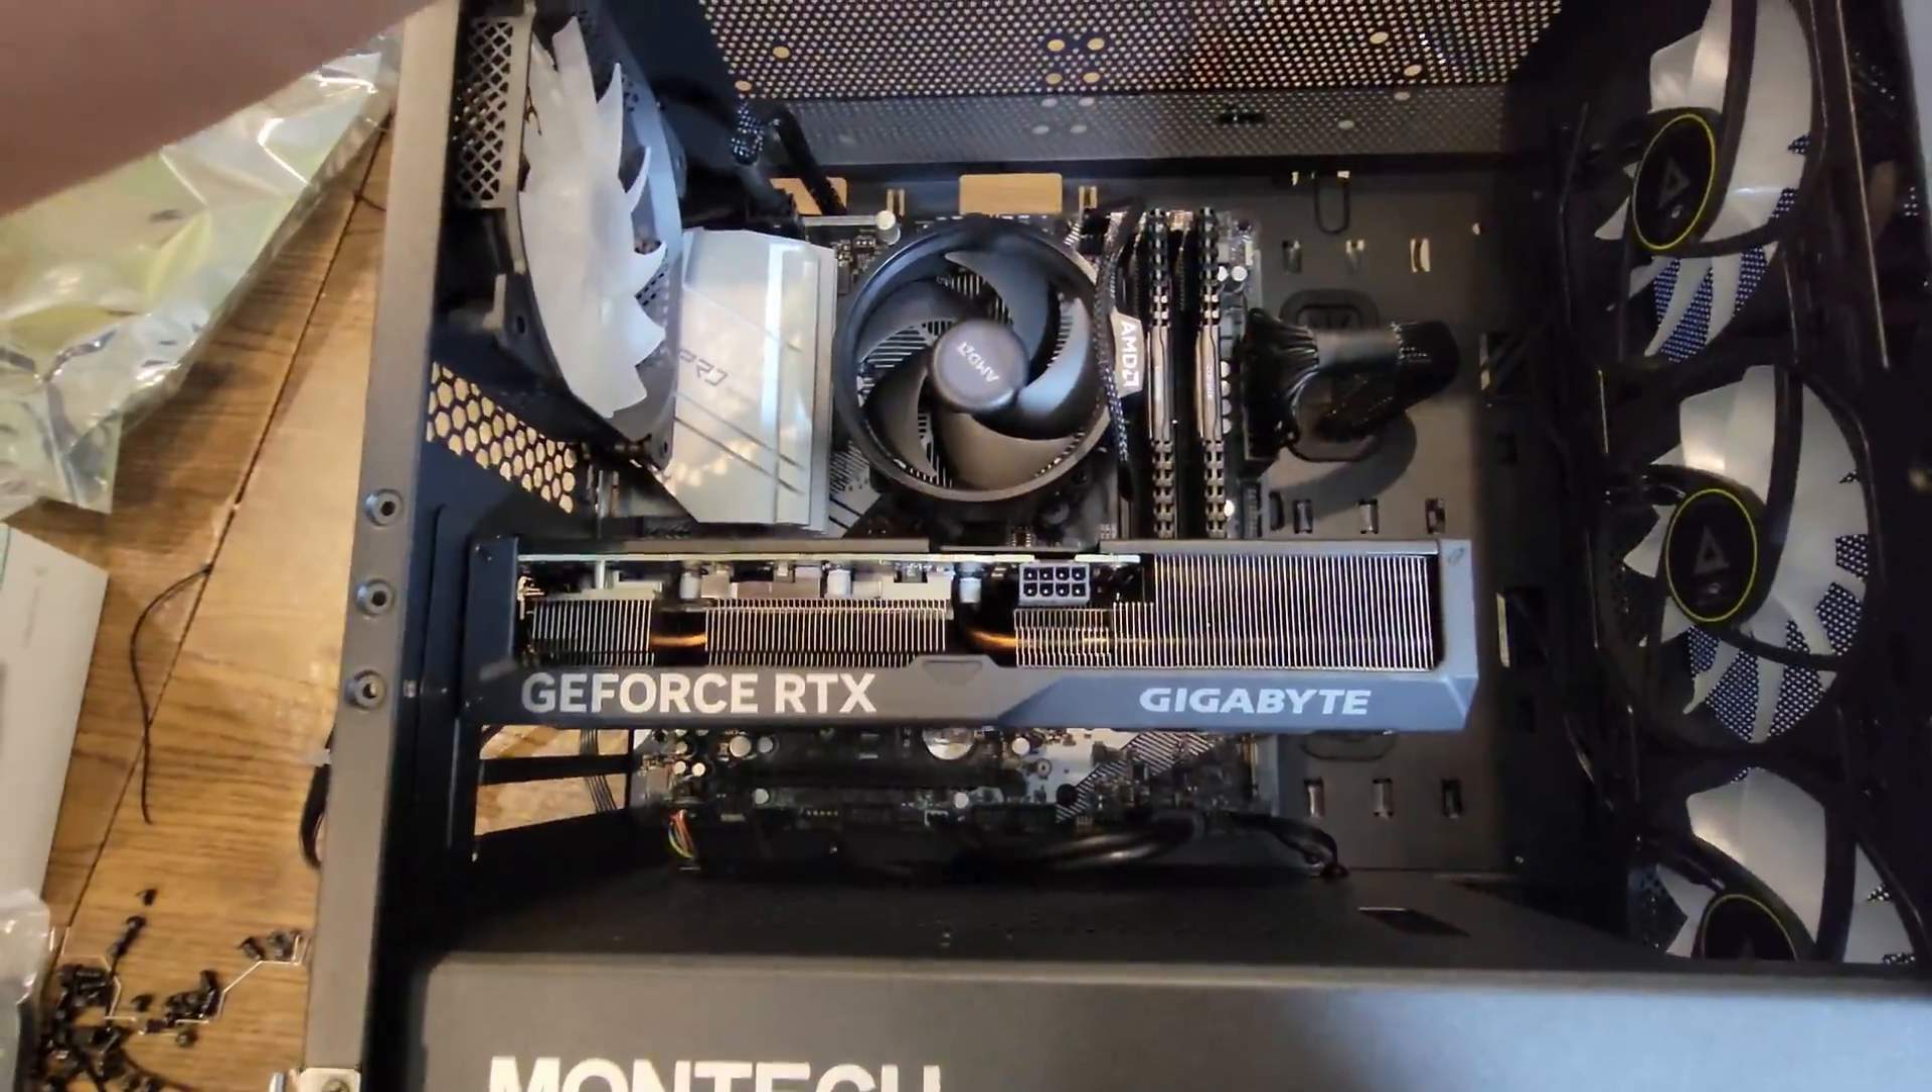I had to actually like put my camera down just for a second to get installed but you see gpu is installed.